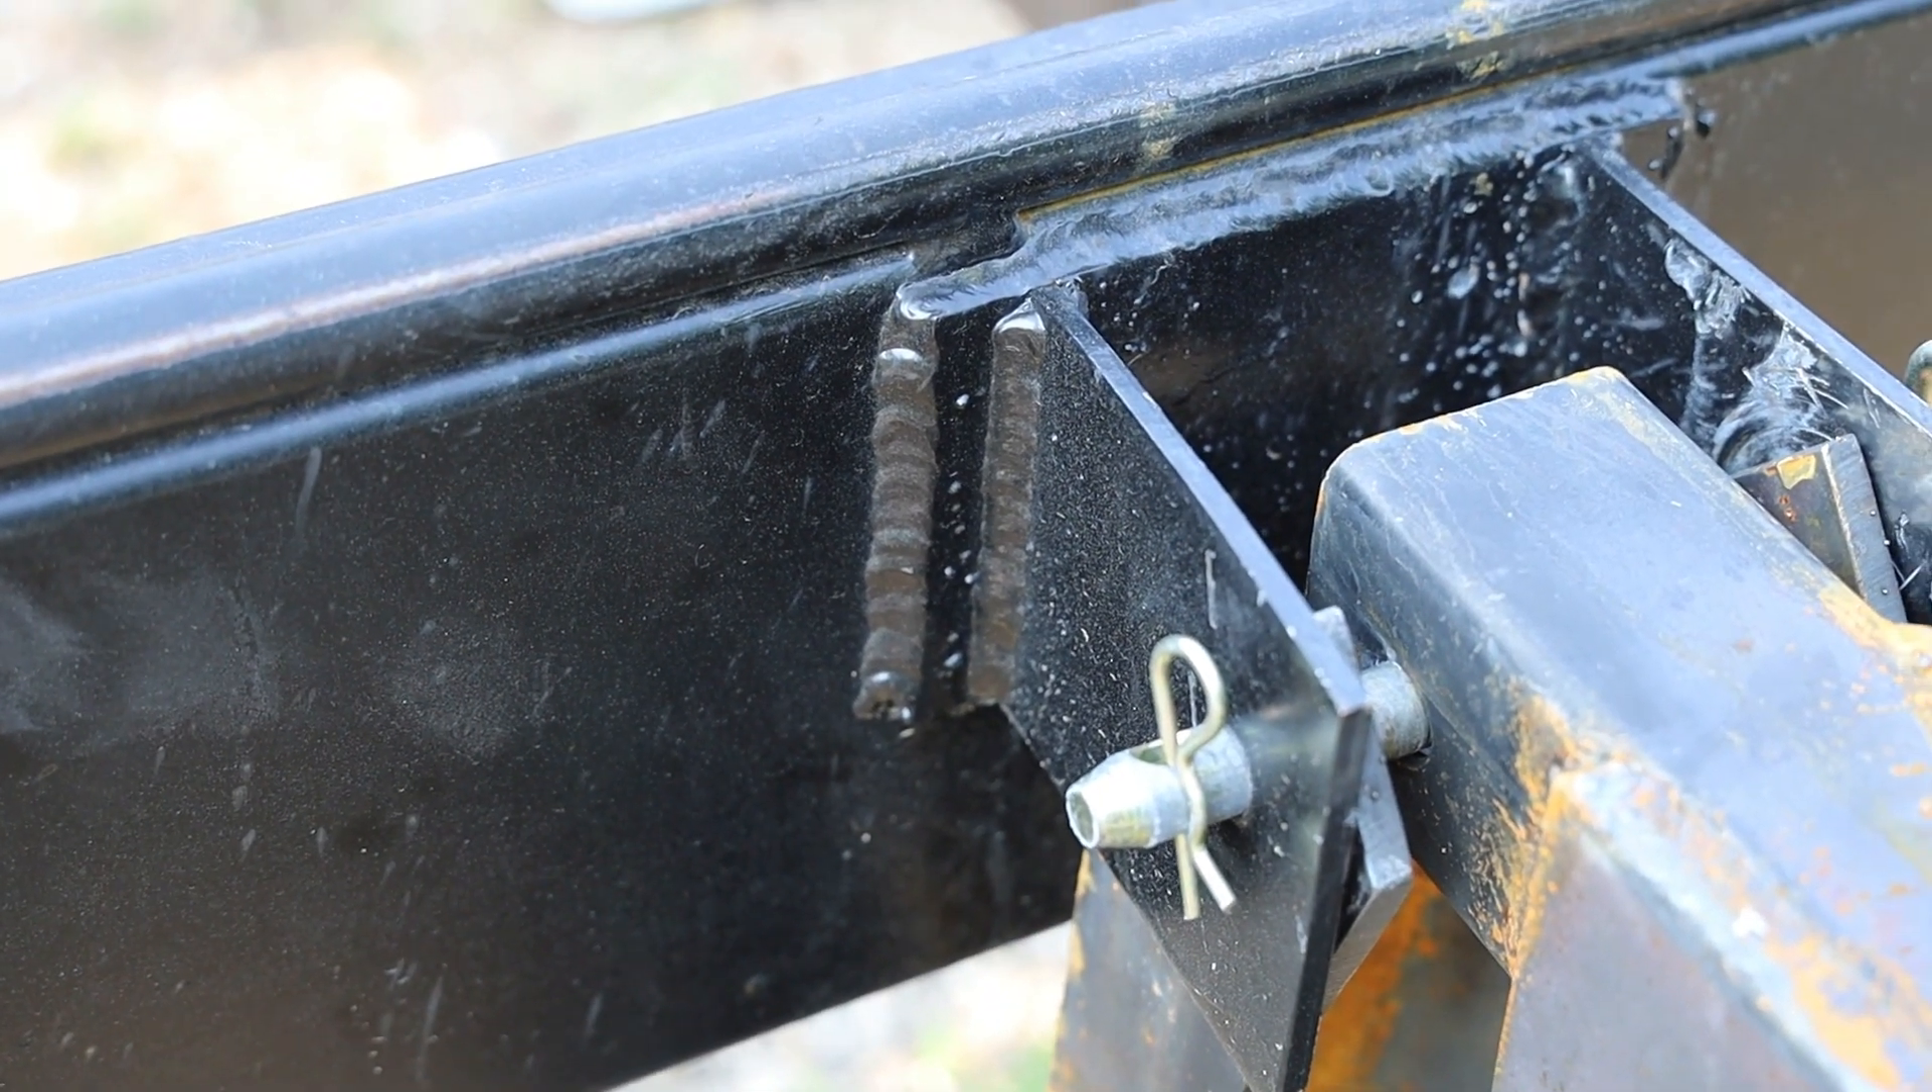I welded these plates to the frame.